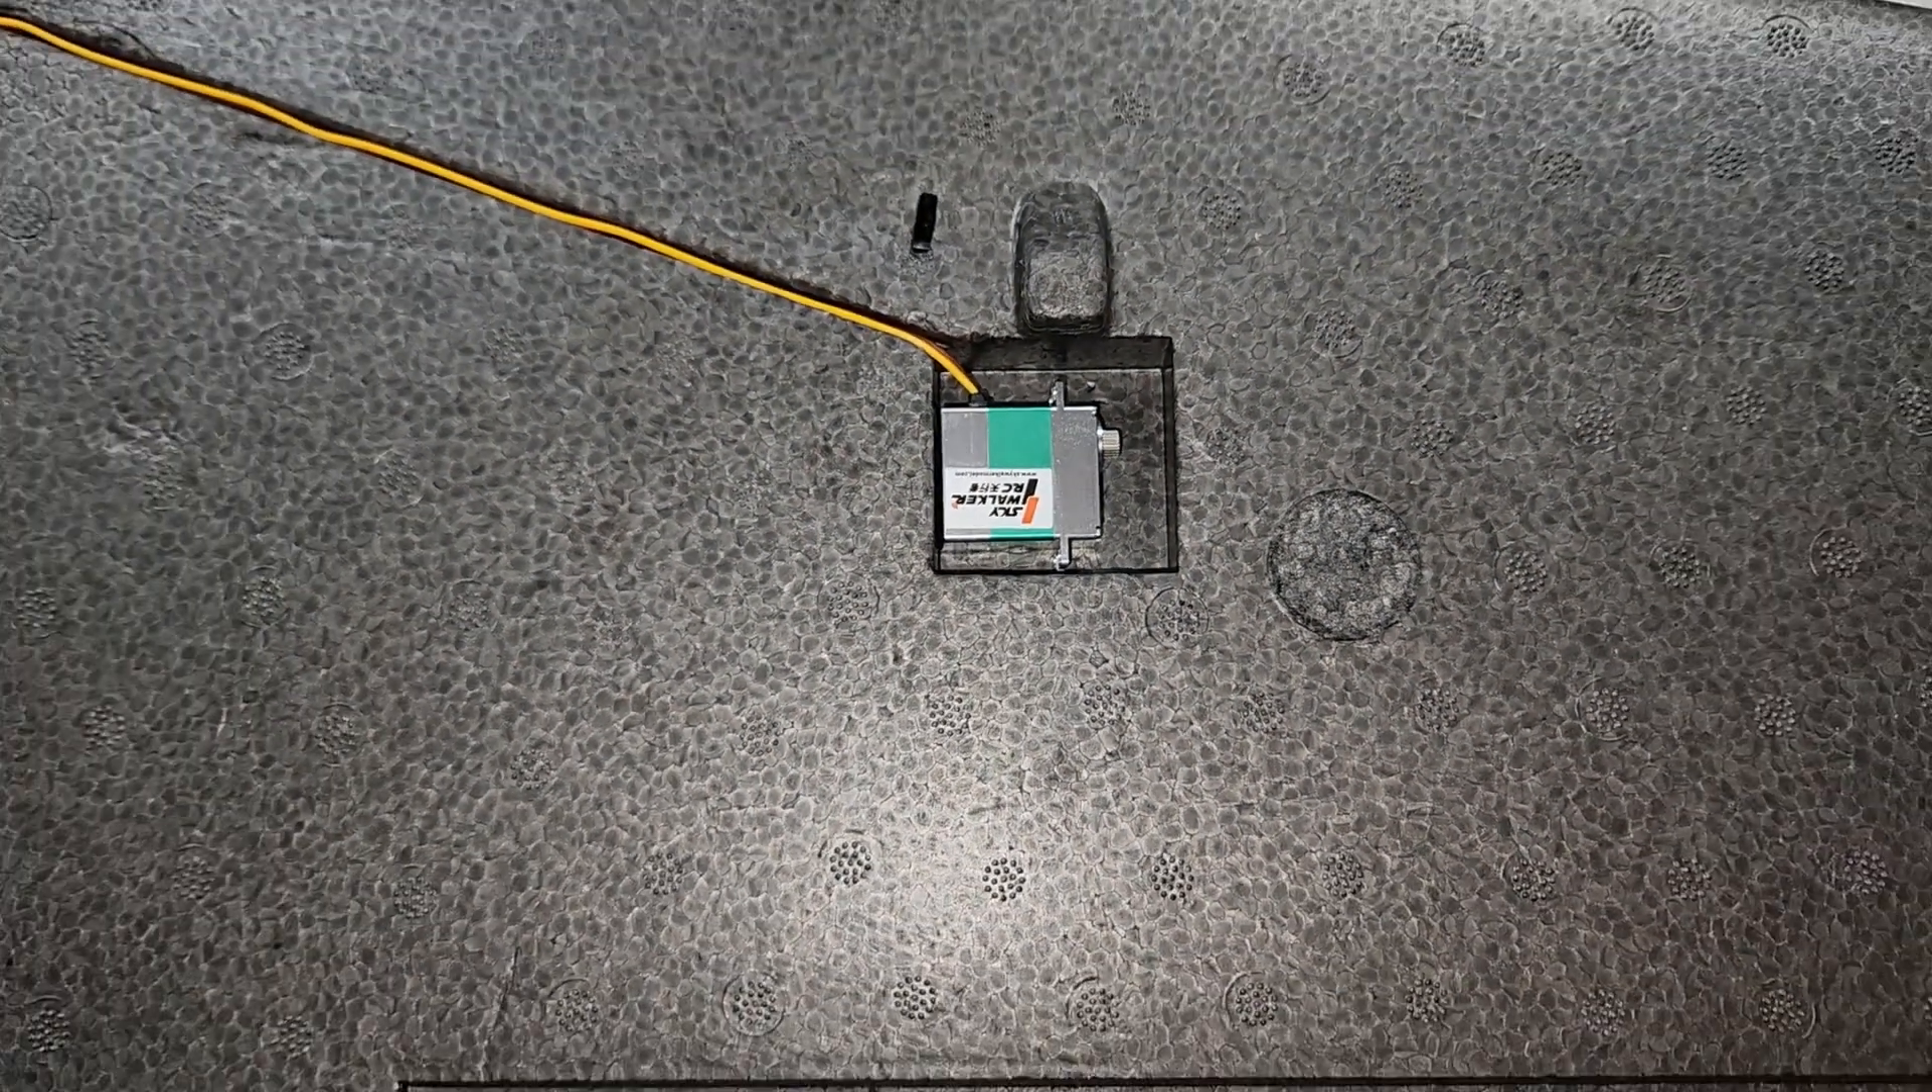As soon as I took the servo out of the package and dropped it into the wing, there was obviously a problem. It's much smaller than the opening is.